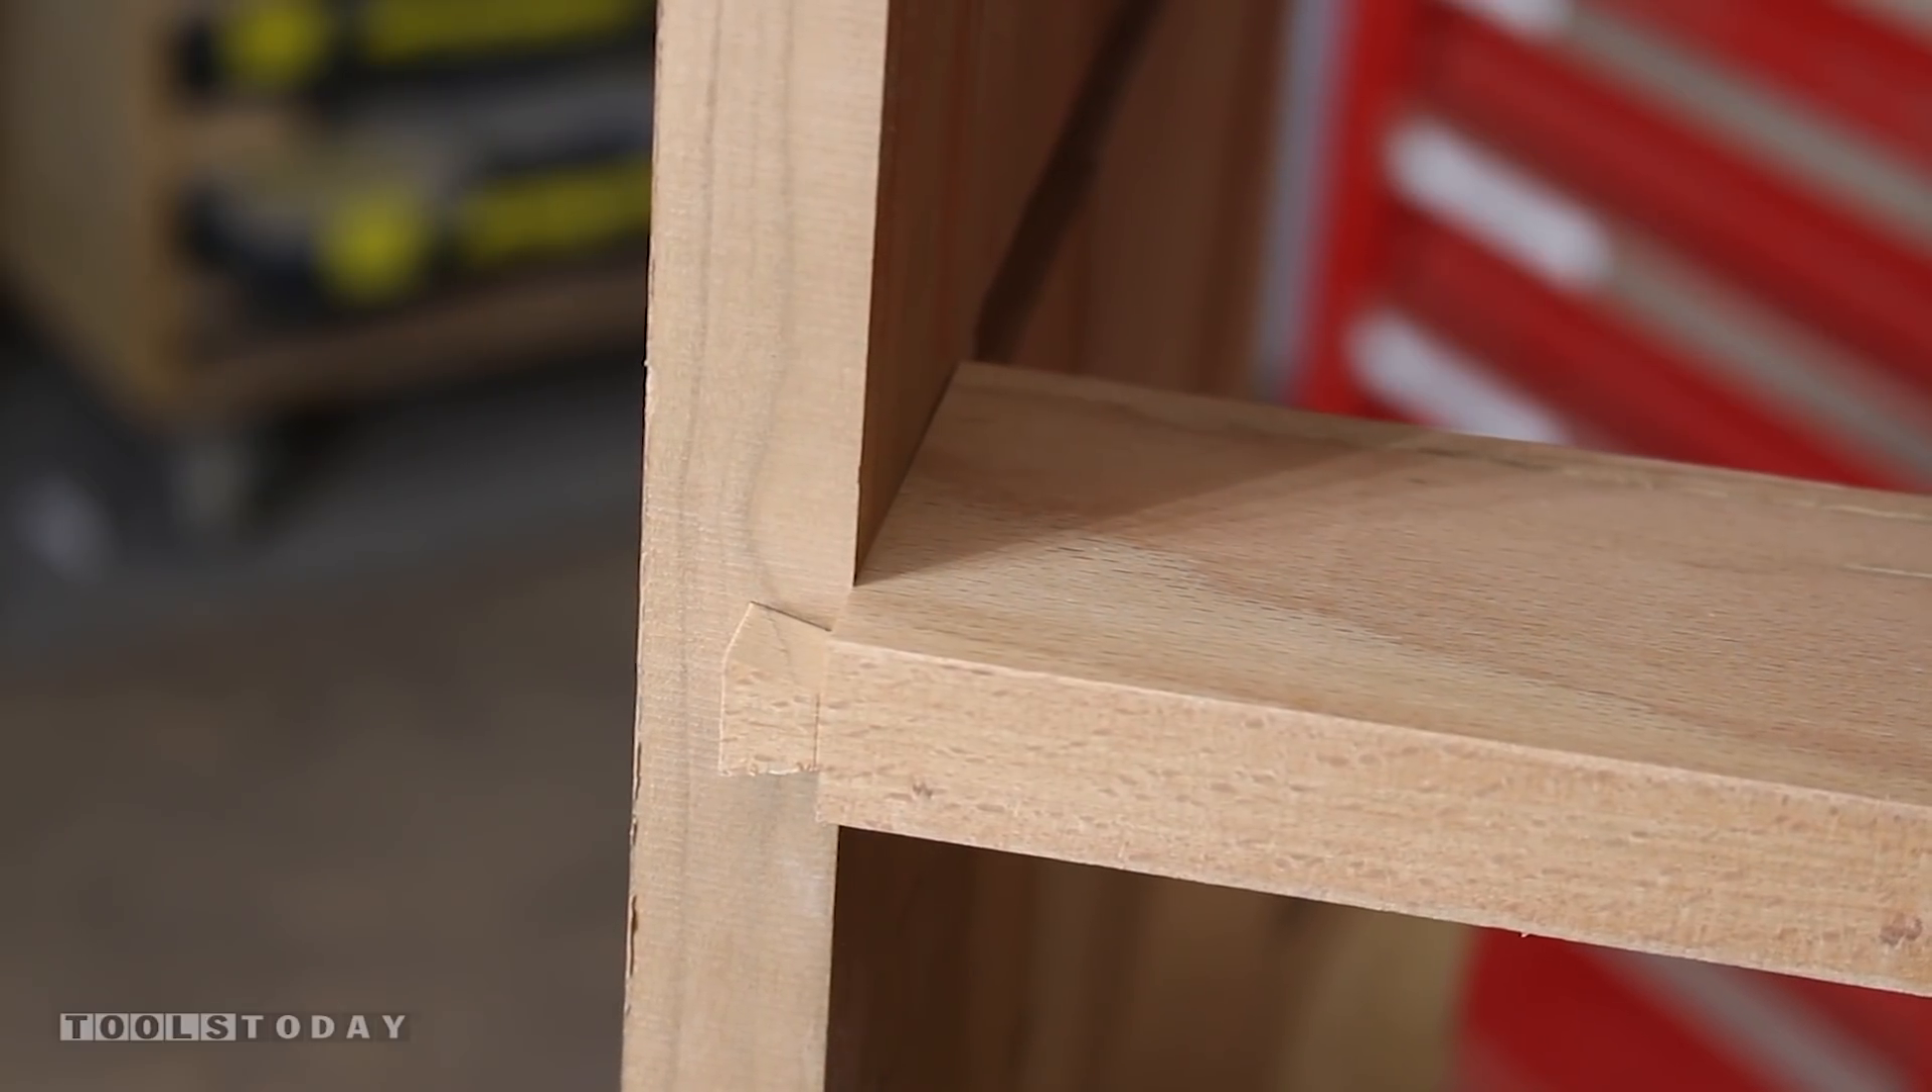And then the sliding dovetails for the drawer dividers fit together perfectly too.